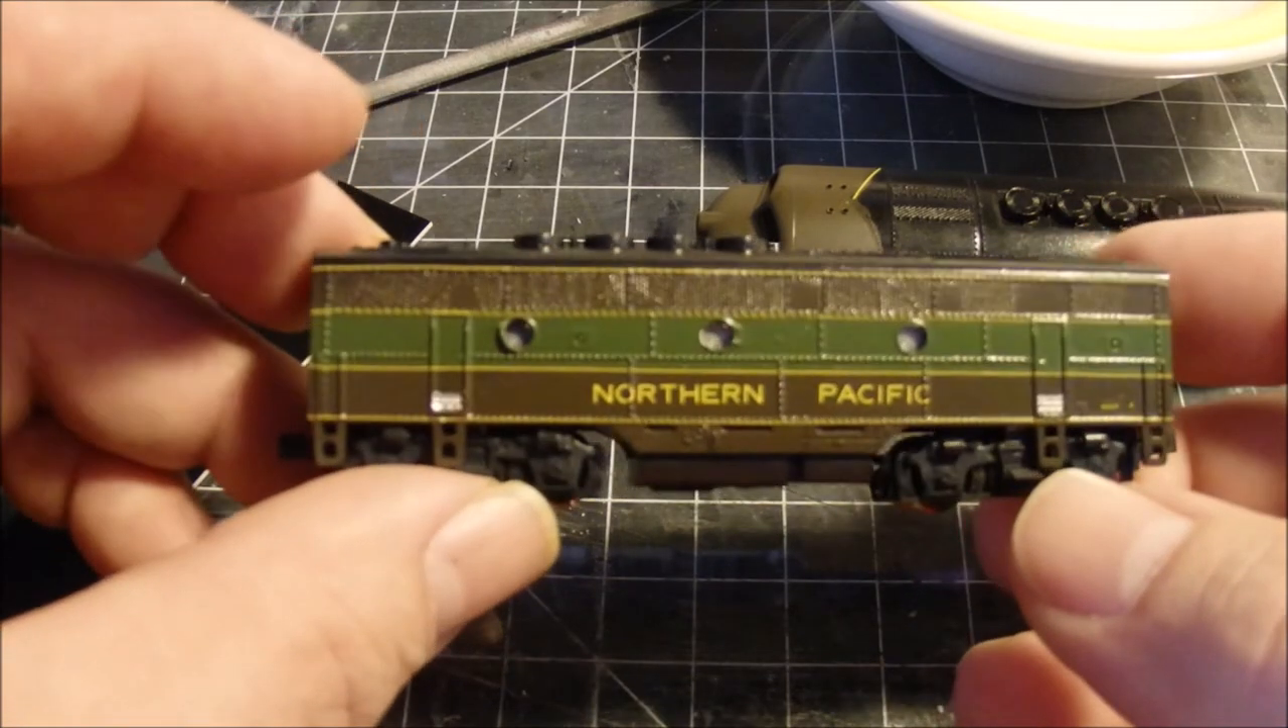And the shell is back on the body.